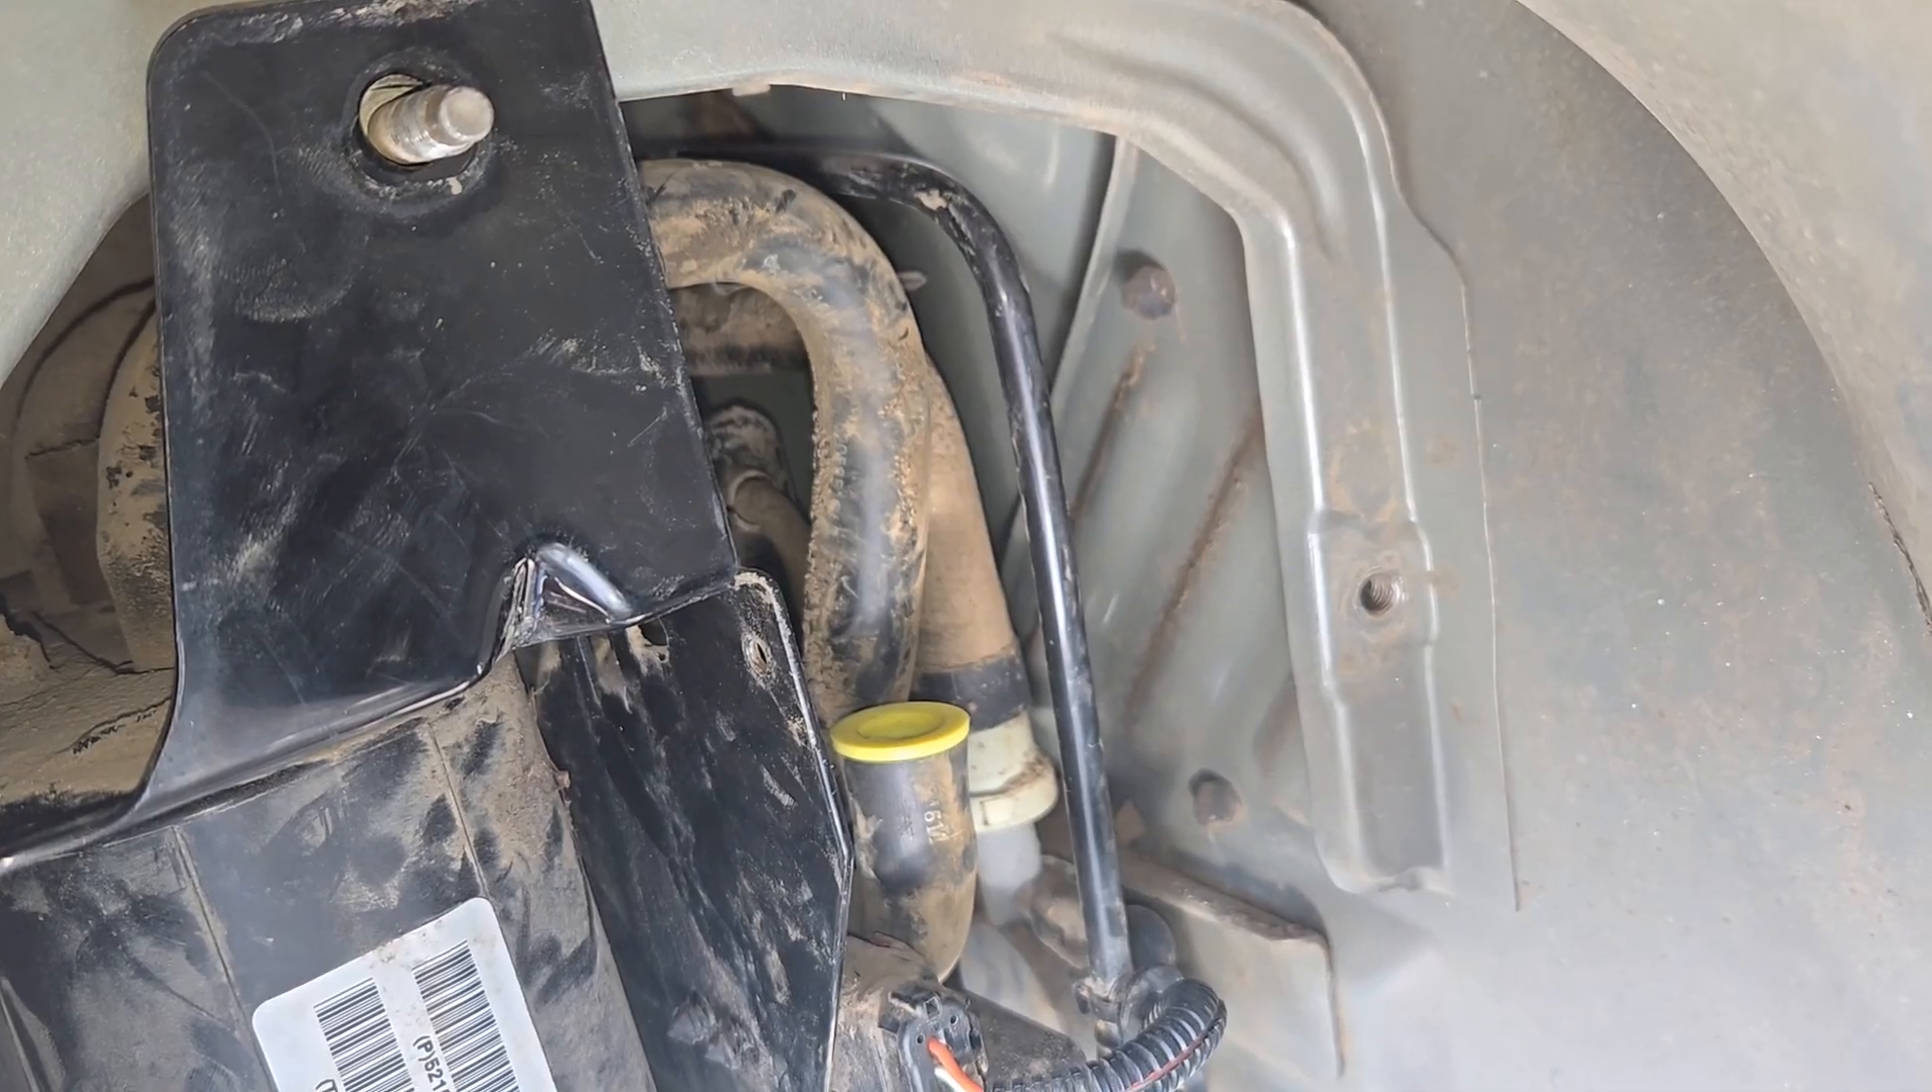Cap the rubber hose and now the EVAP system is ready to be smoke tested.